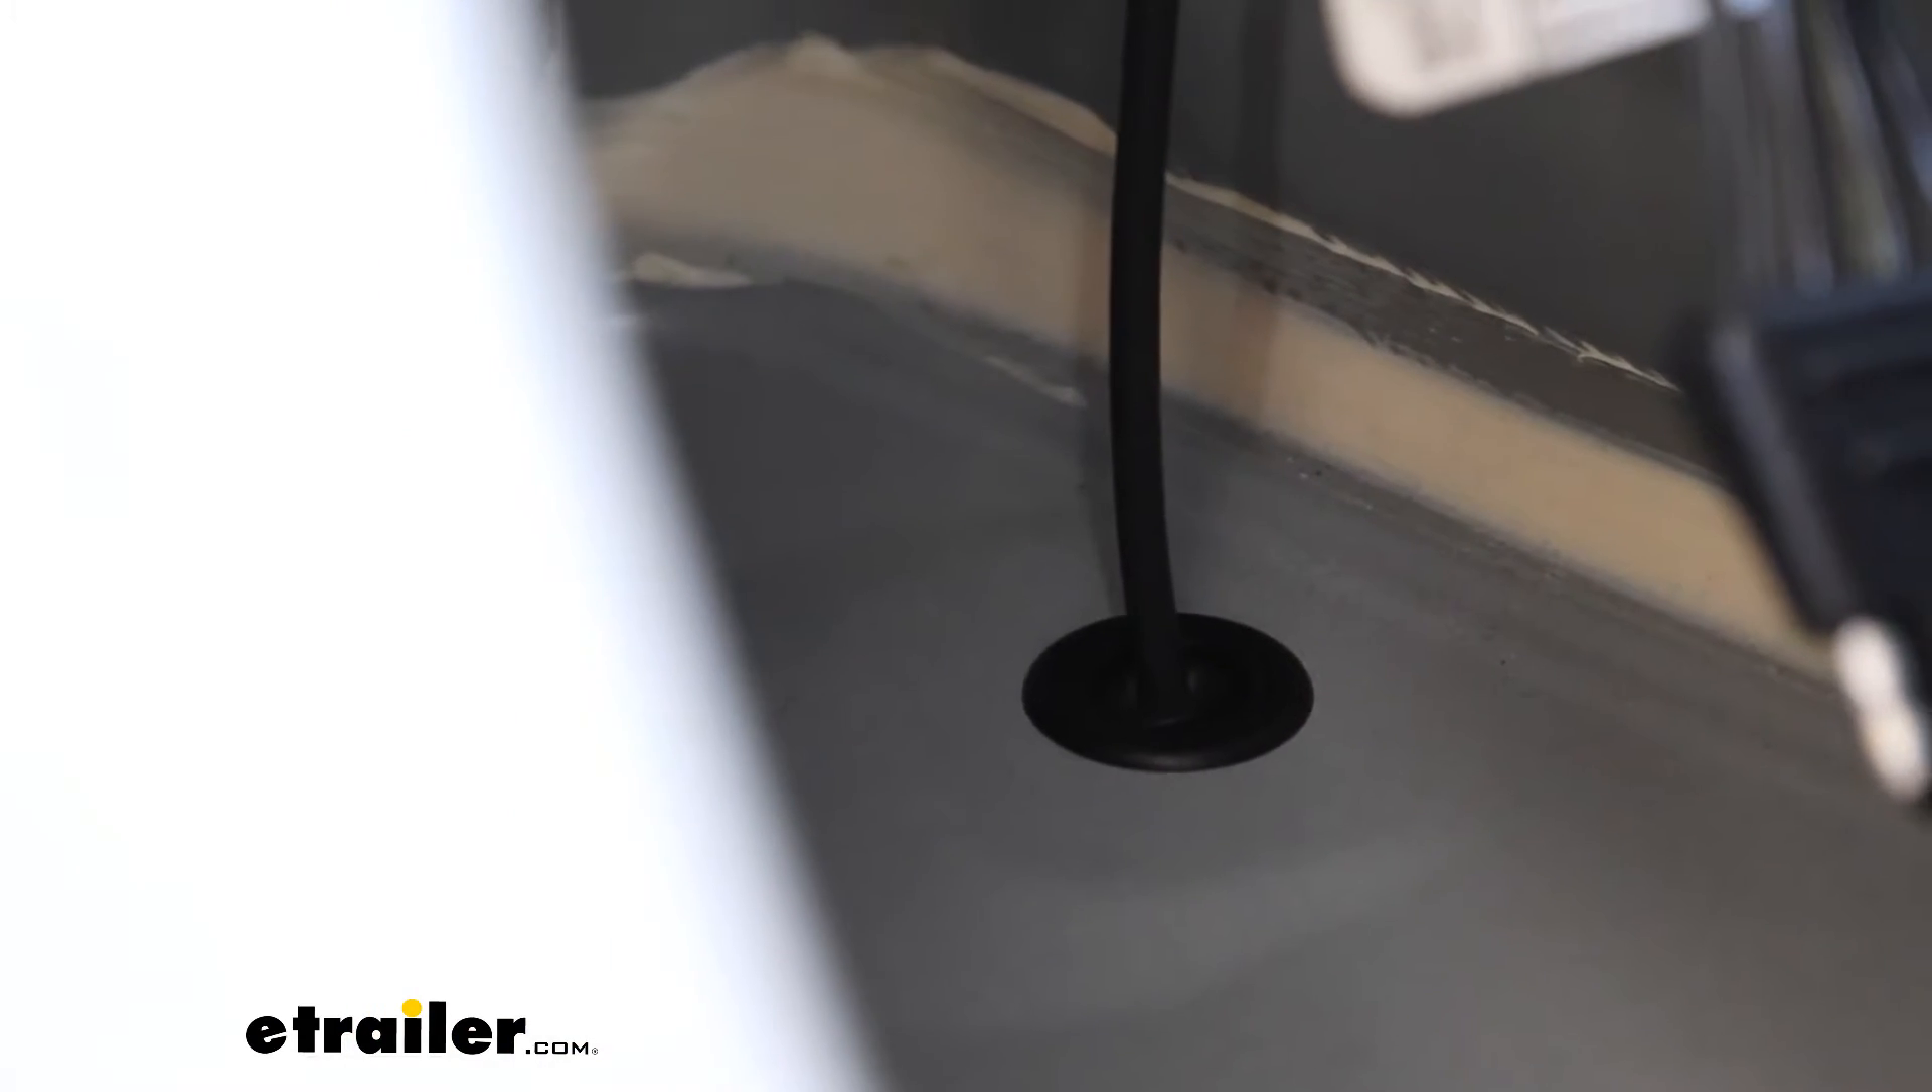Now I've passed our power wire through our grommet, and I just poked a hole through it using a punch. That way we could feed the wire through, and it's going to still have a nice seal.